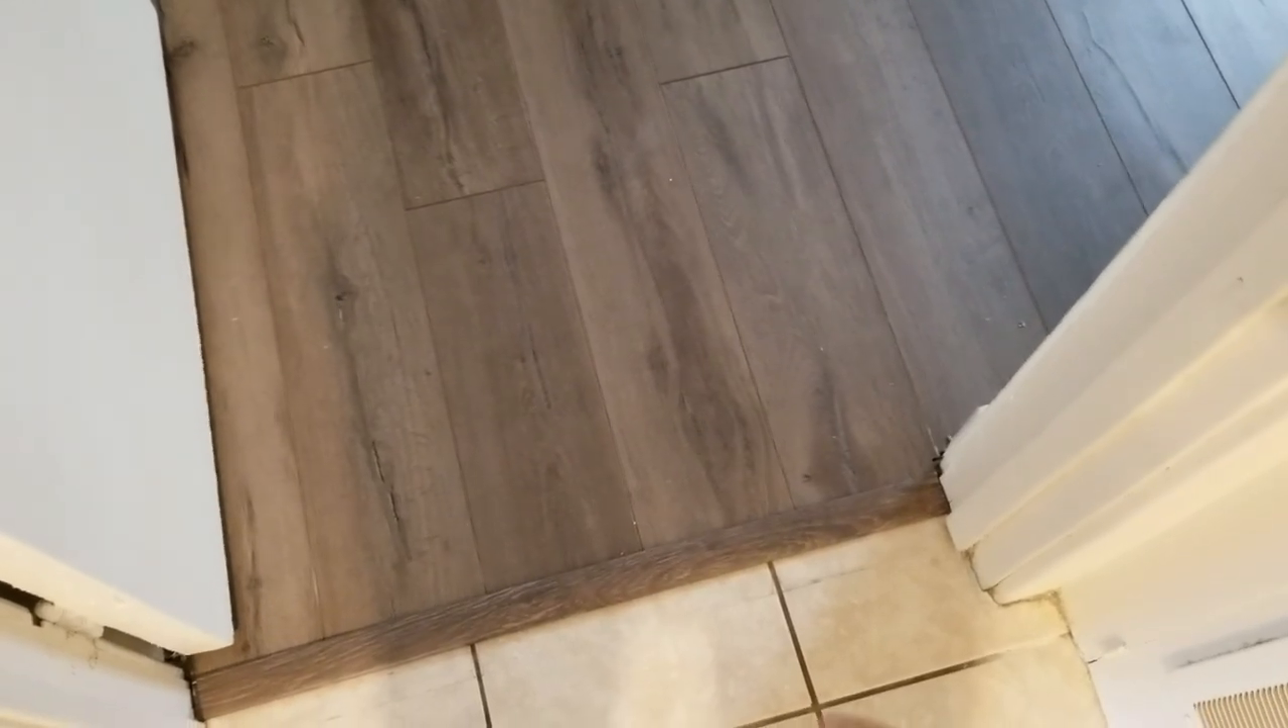Okay, so now we have our moldings in place there. Our T-molding that transitions the wood floor here to the tile floor.